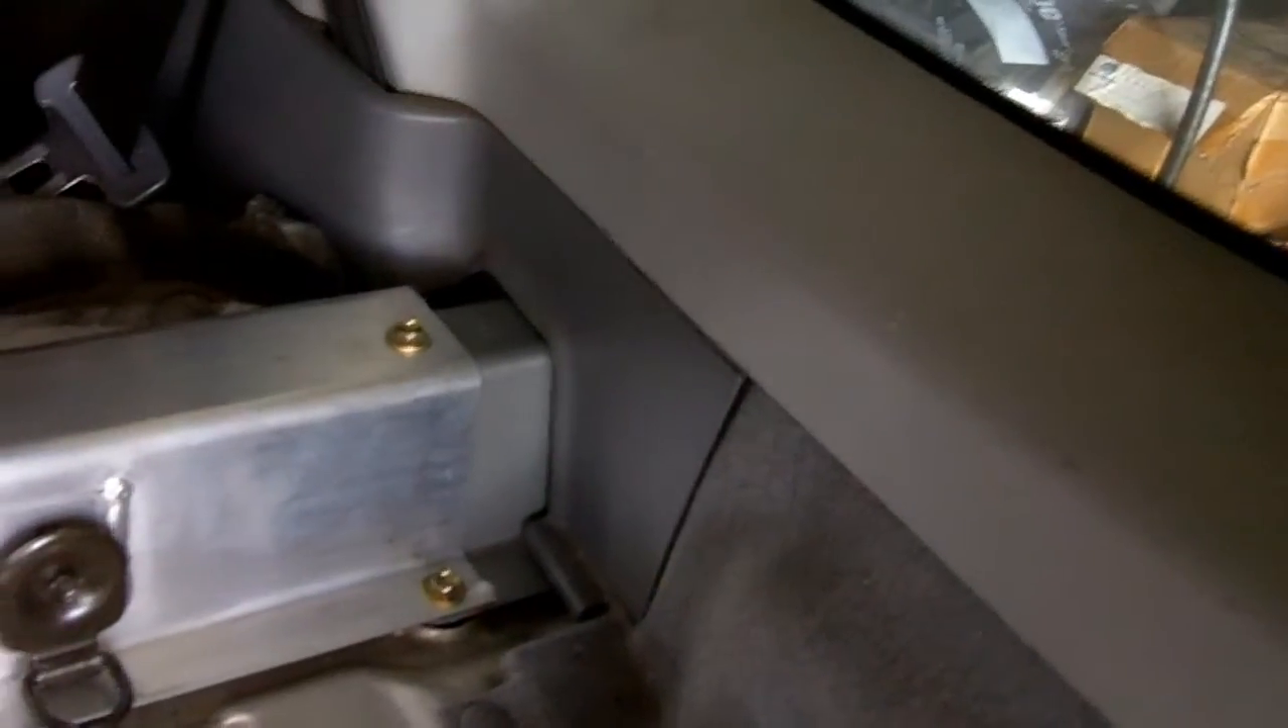I've installed the mid frame brace there are two screws at that end two screws at that end.